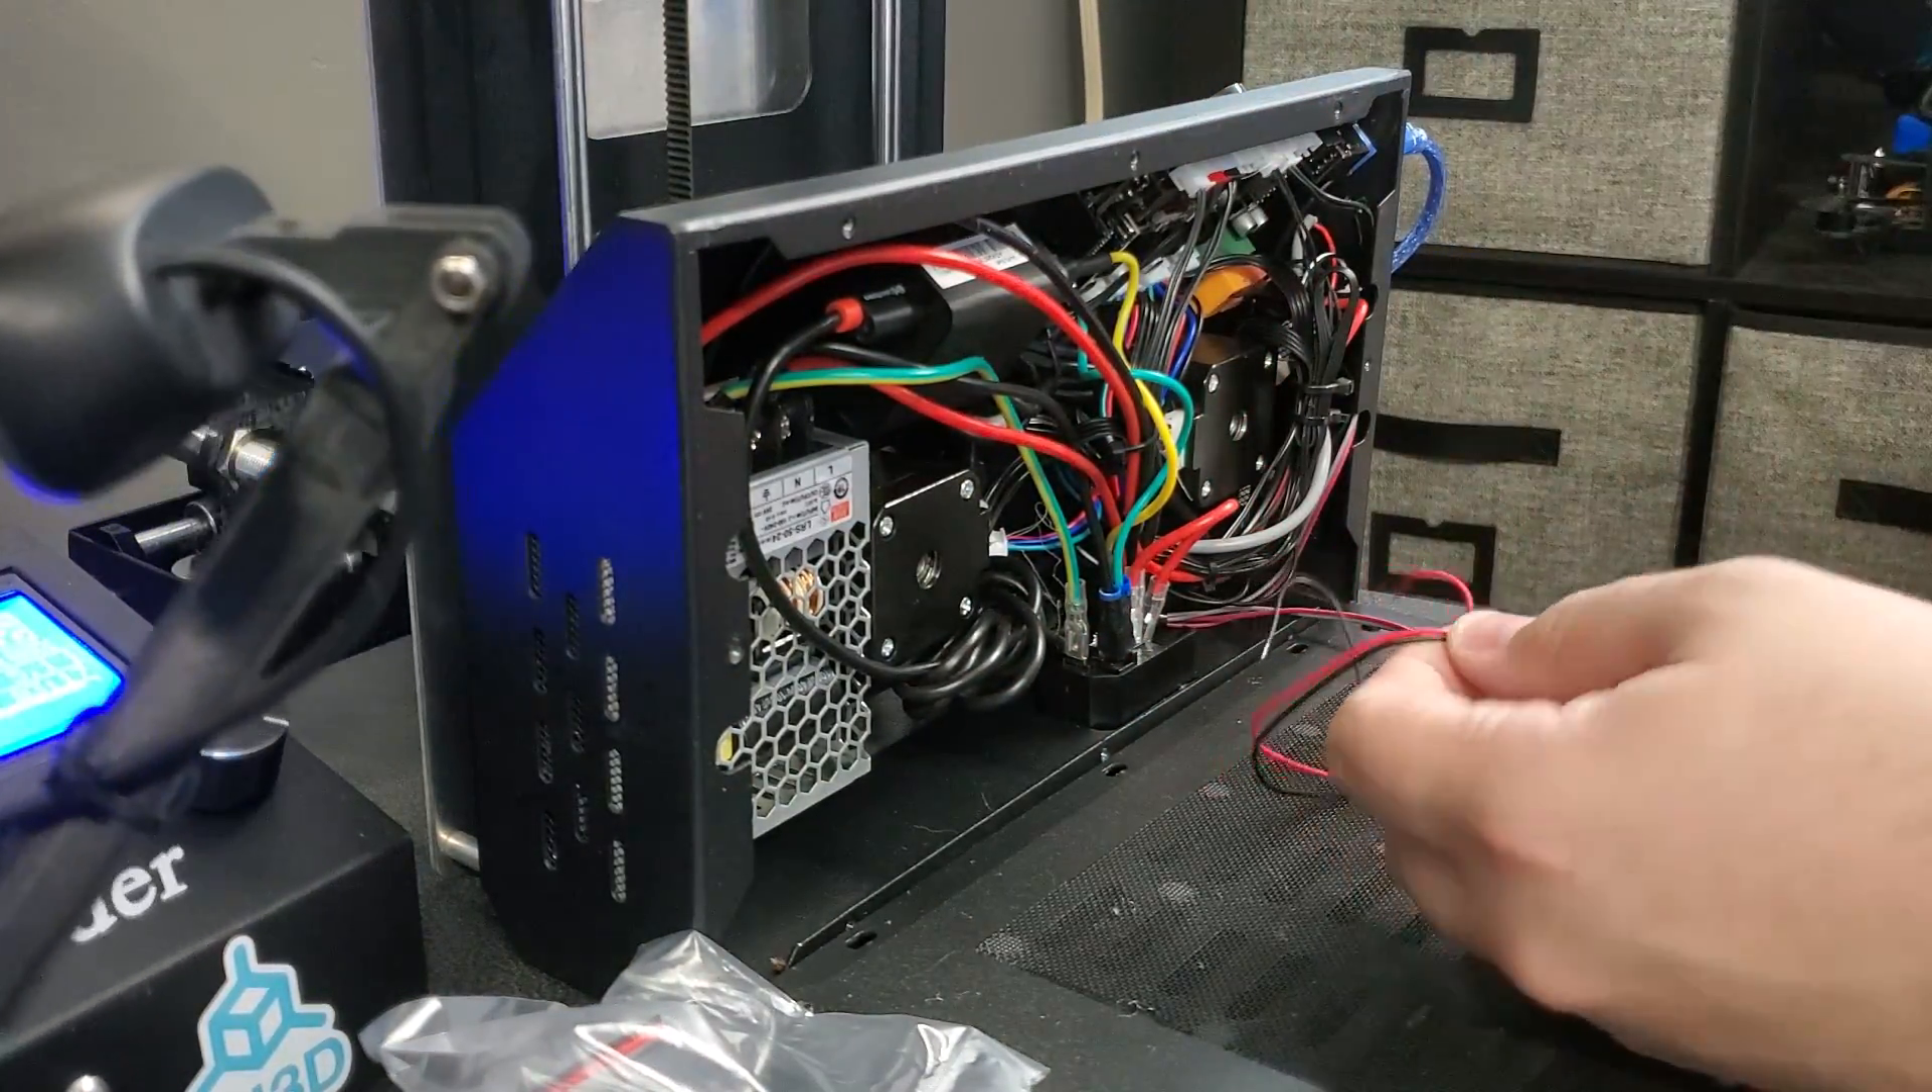All we have left to do is connect these wires.